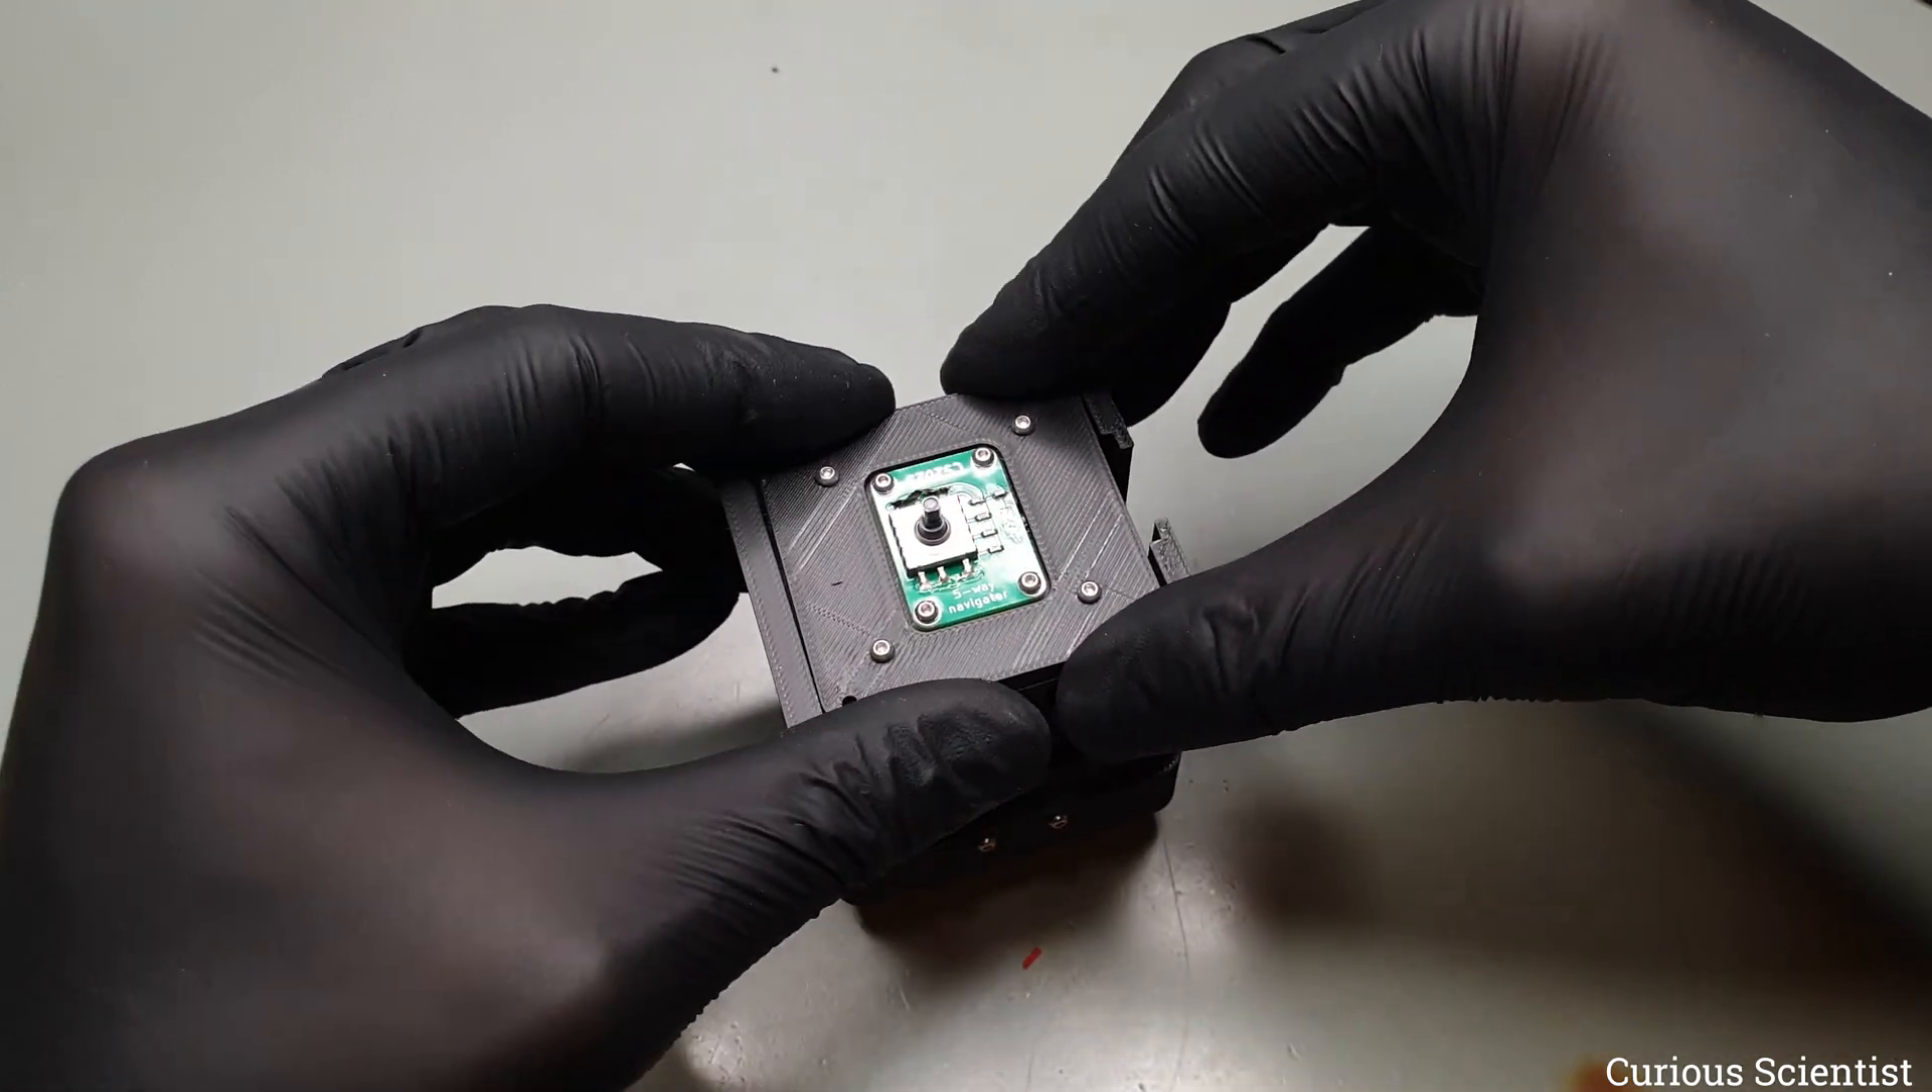Finally, on the outer side of the panel I attached my custom 5 -way joystick for controlling the camera.